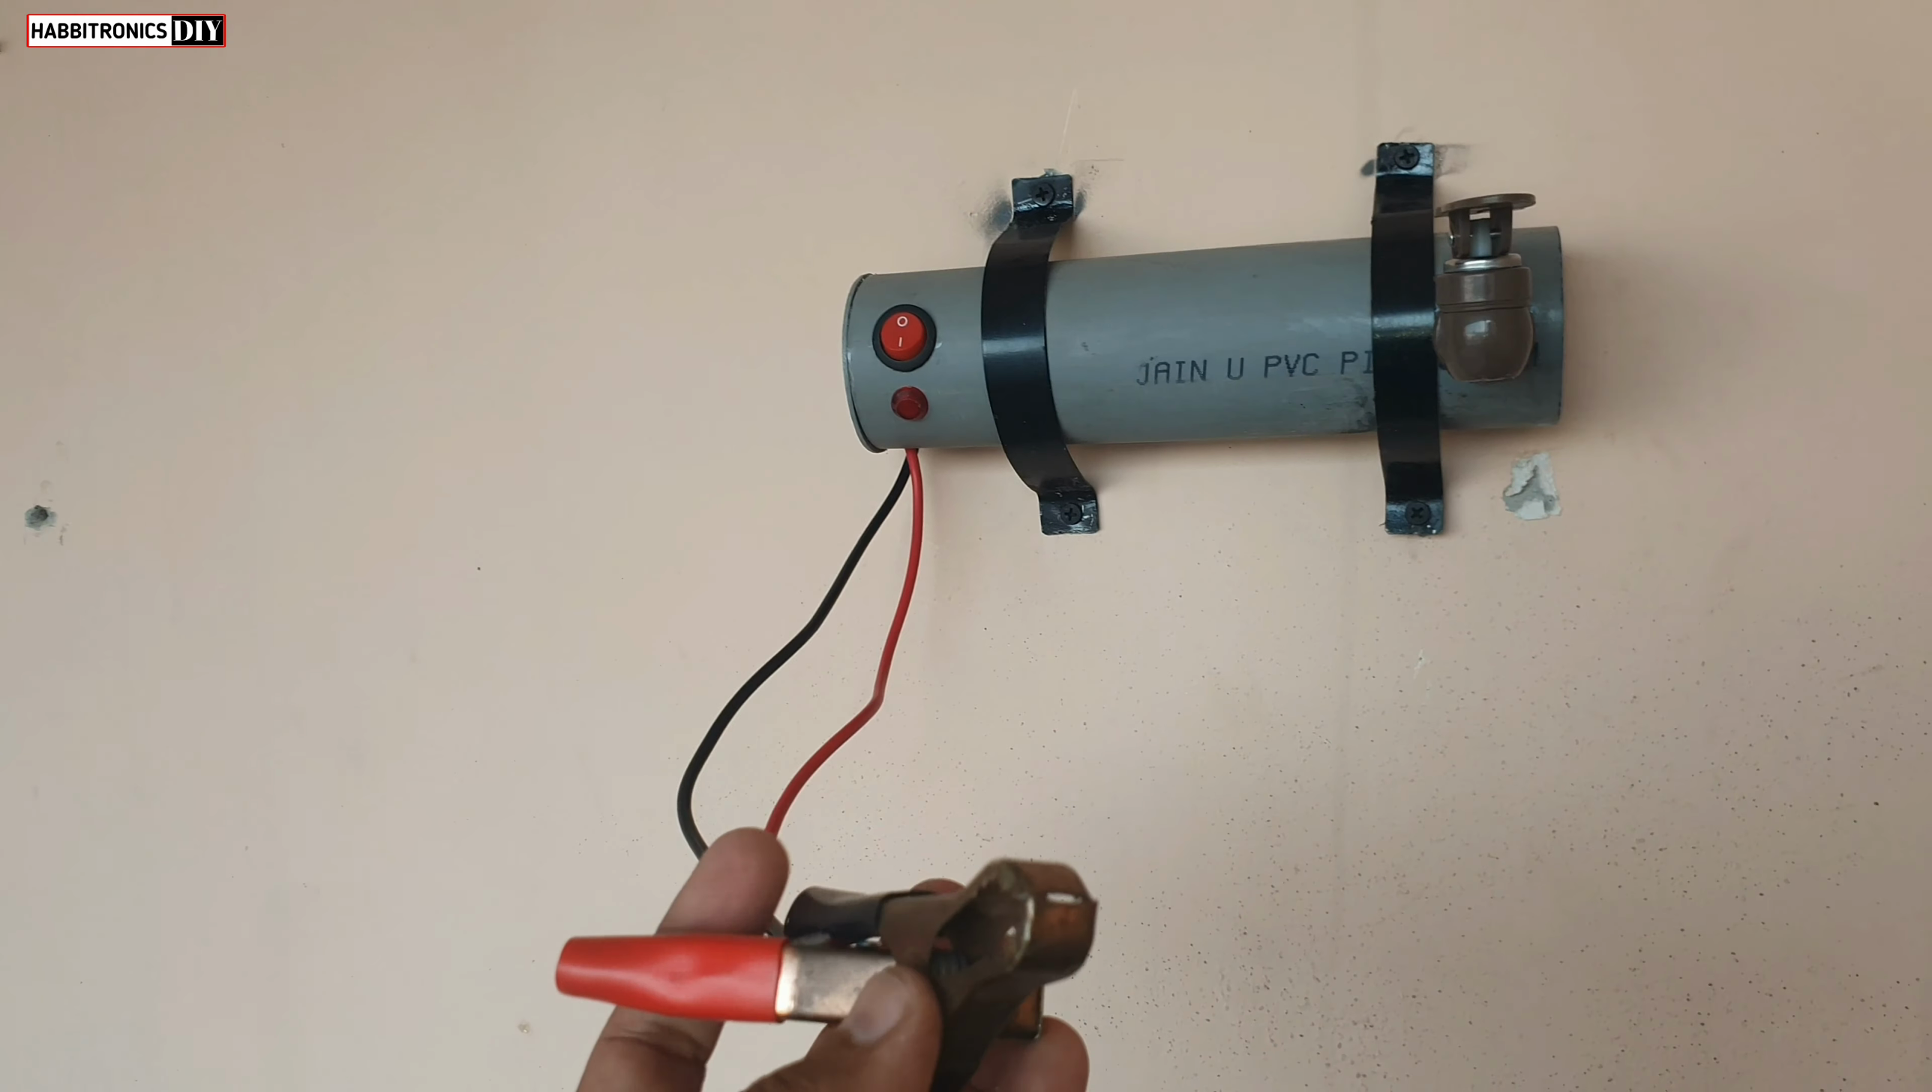यहां पर हमने अपने water heater को install कर दिया है।